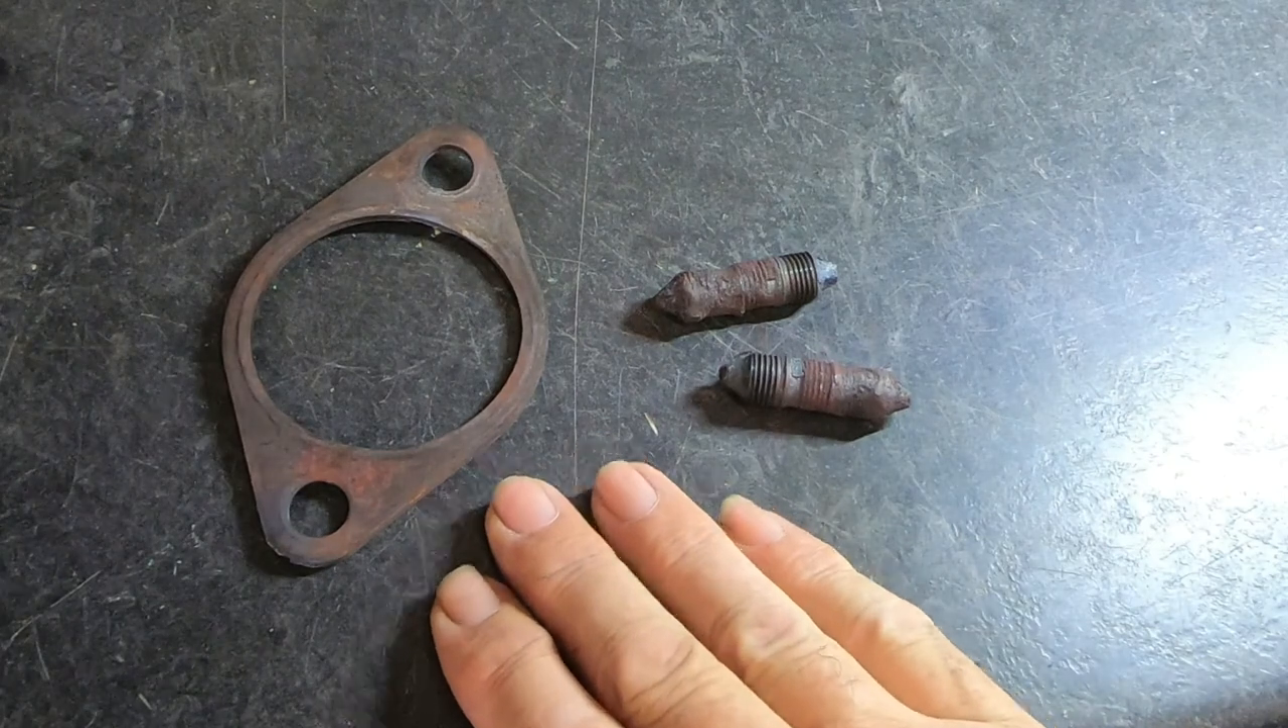So these are the two studs we got out and this is the gasket.